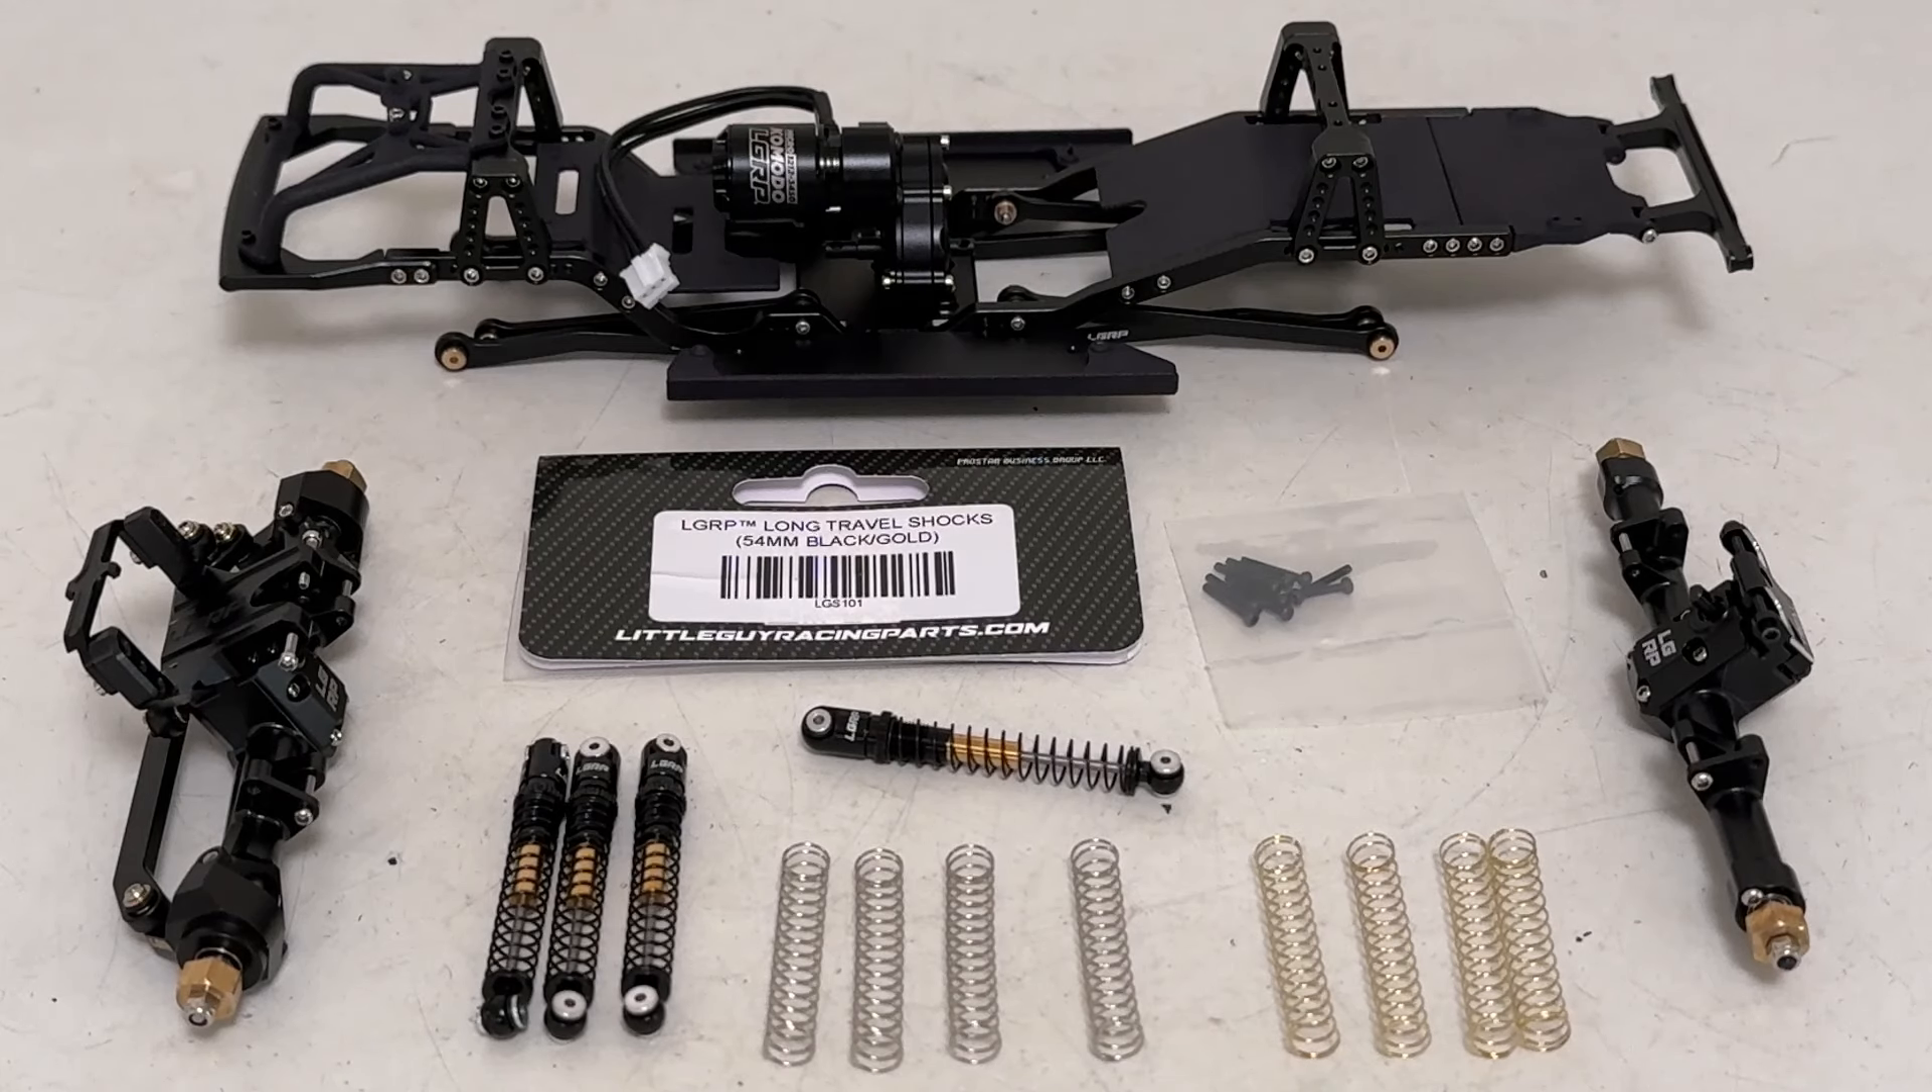So we got the transmission mounted in, as you can see, just gorgeous.